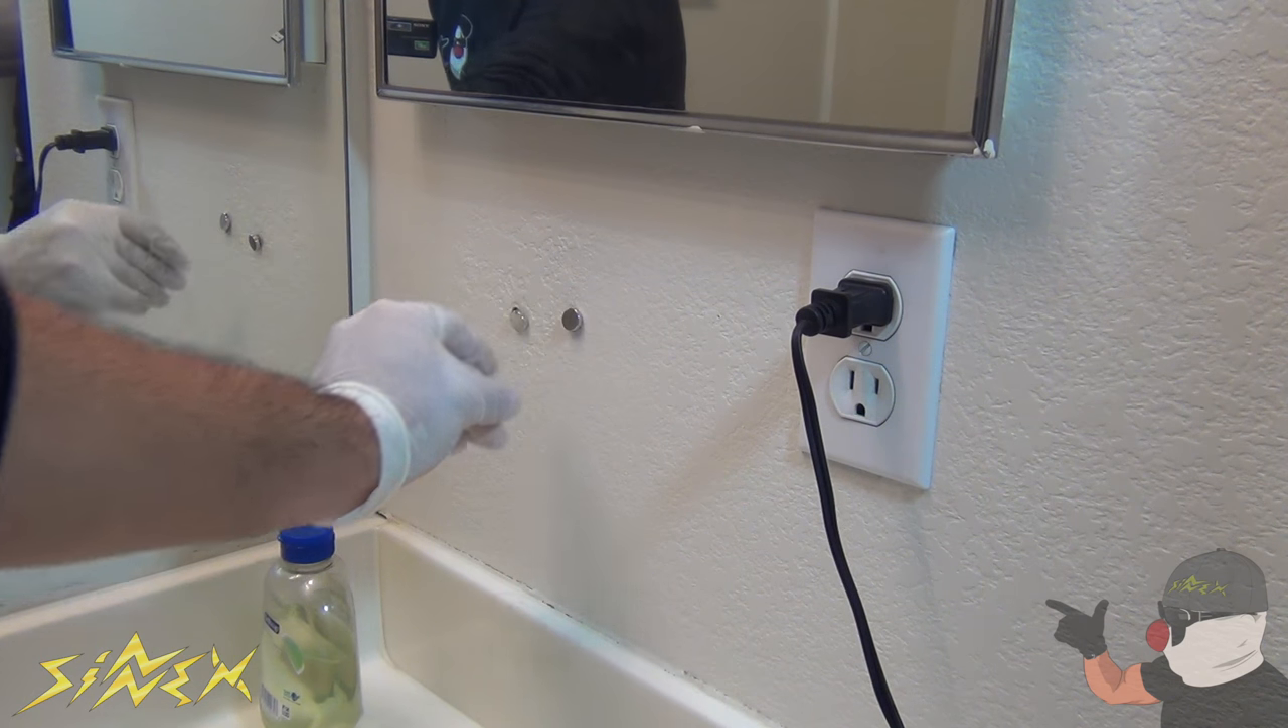As you can see the thumbtacks already attached on the wall.